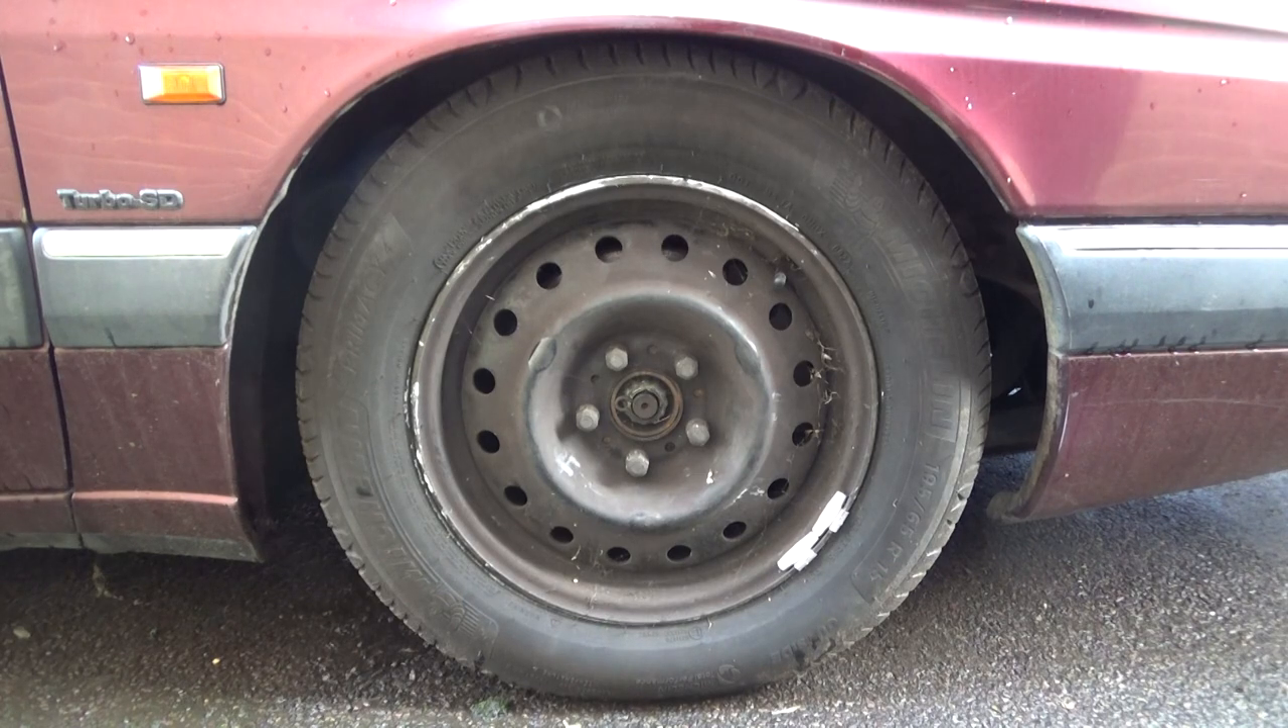I purposely haven't bothered putting the uh the fabulous wheel trims back on just yet.